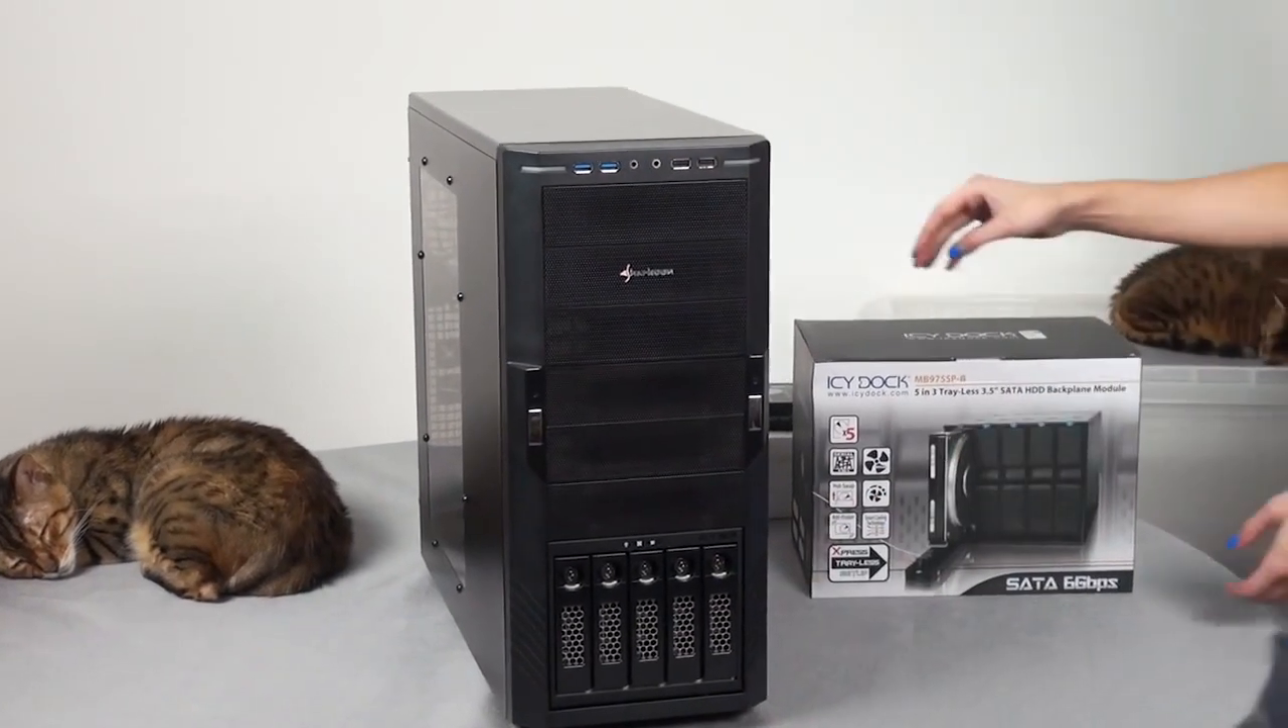And as you can see here, I already have a five and three bay module installed.